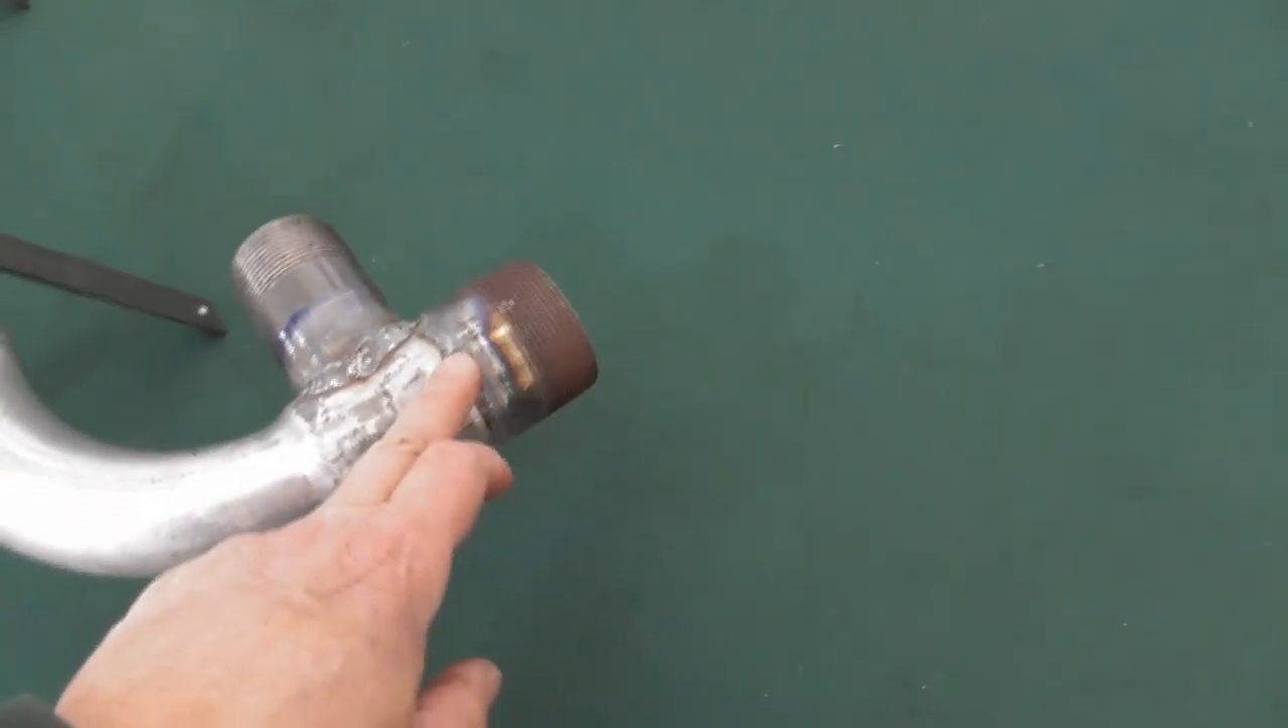Here we've got the one and a half inch nipple cut in and welded.